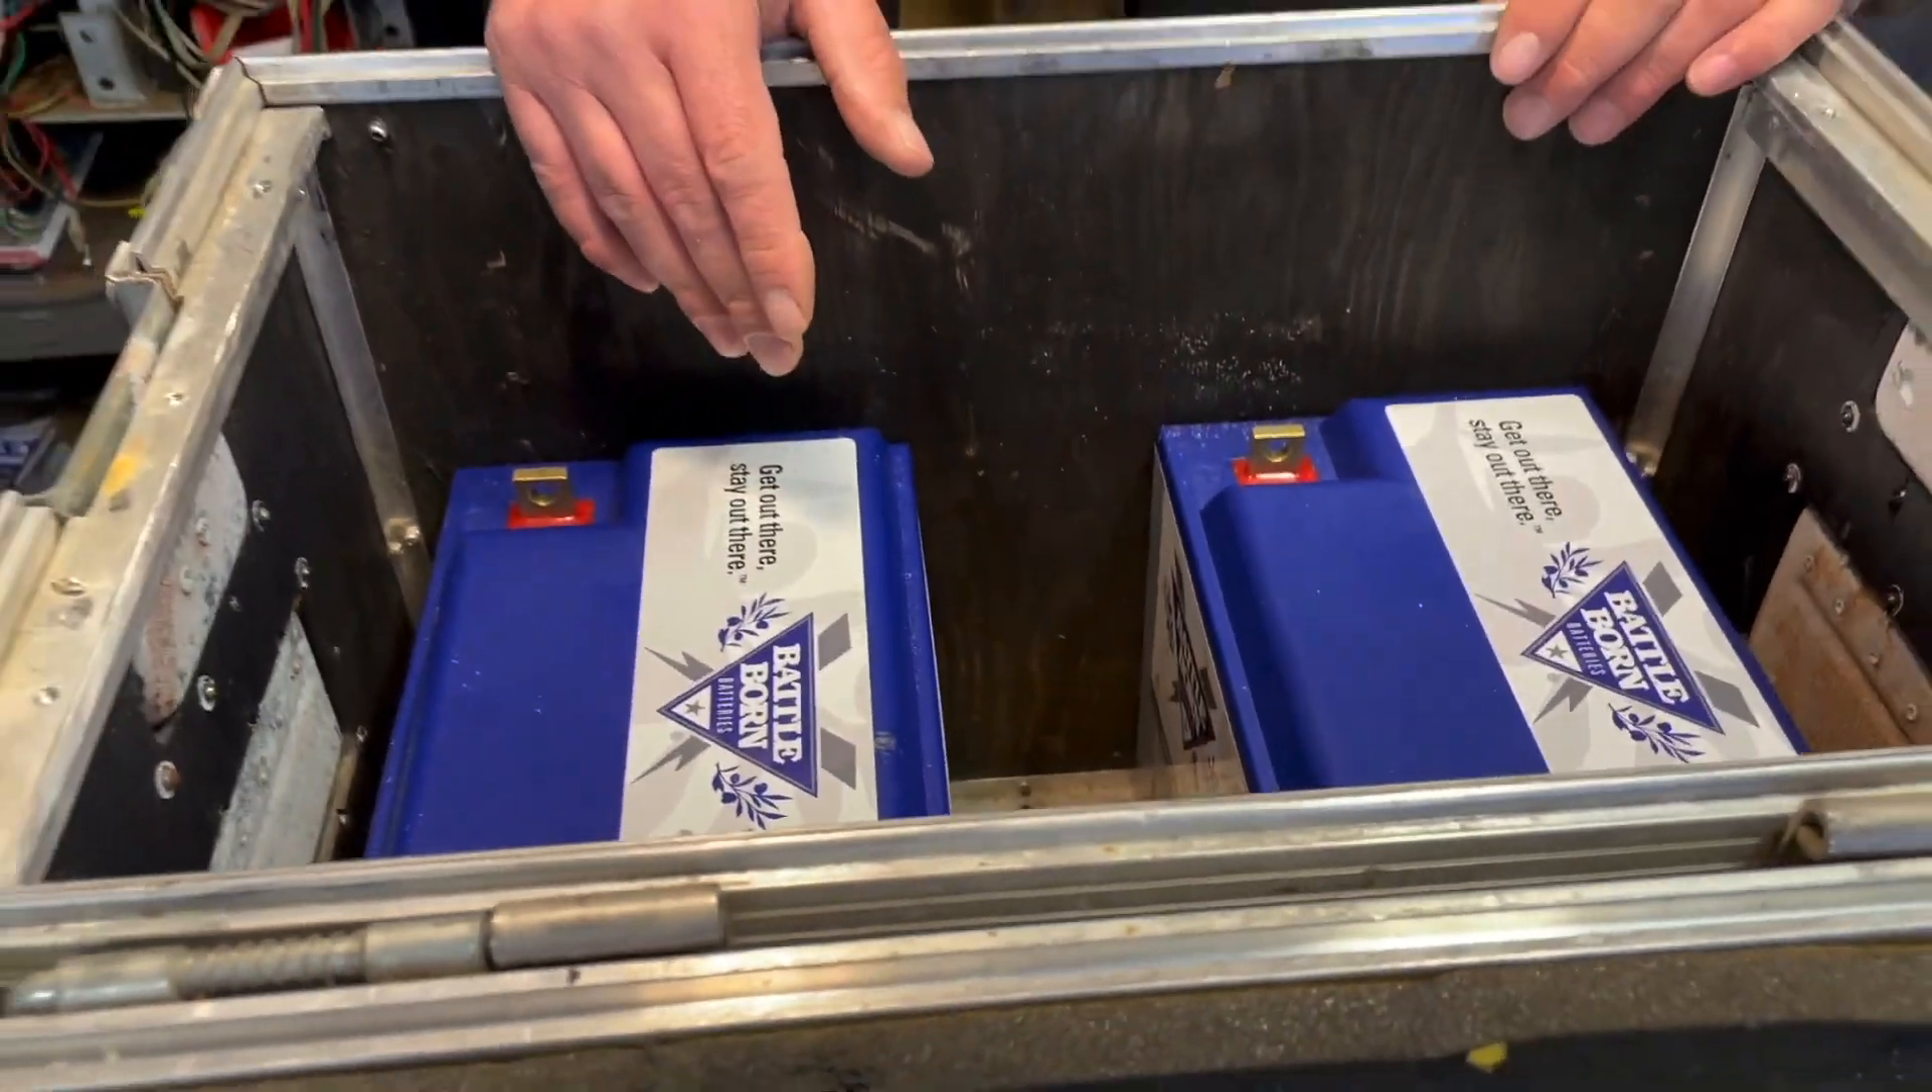All right we got the batteries in now.